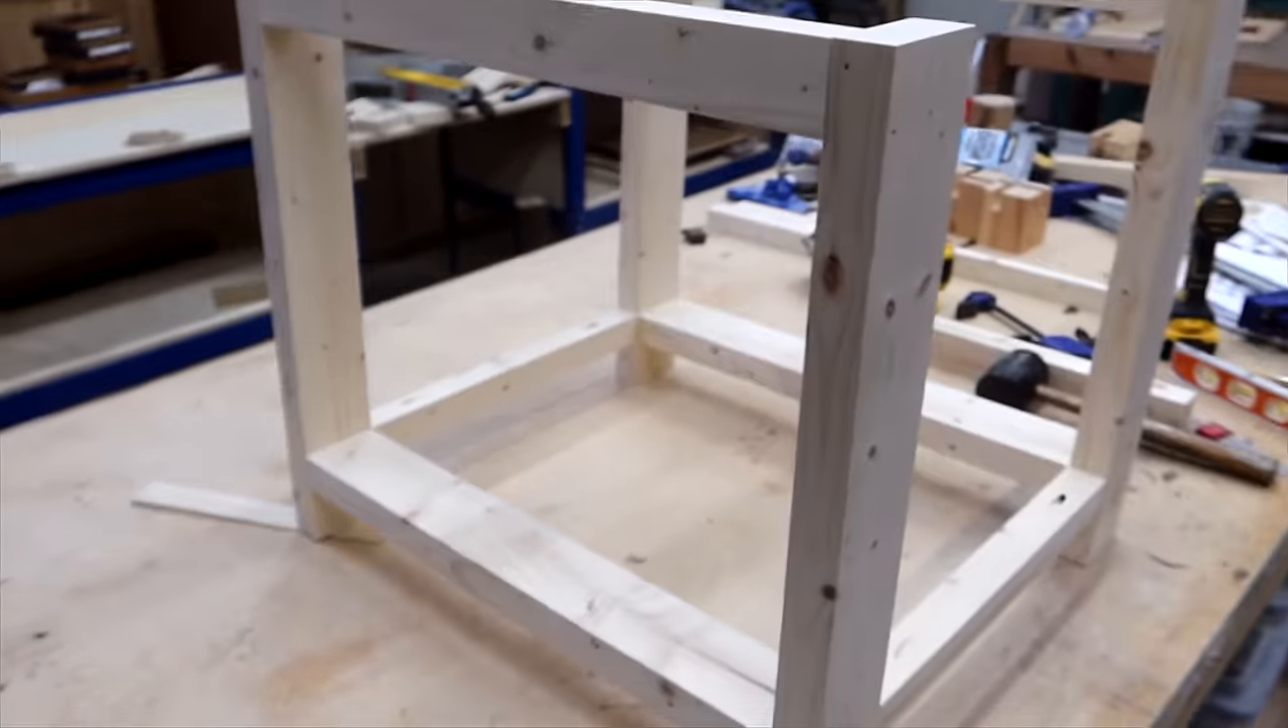So with our bottom rails in place this is where we are at.